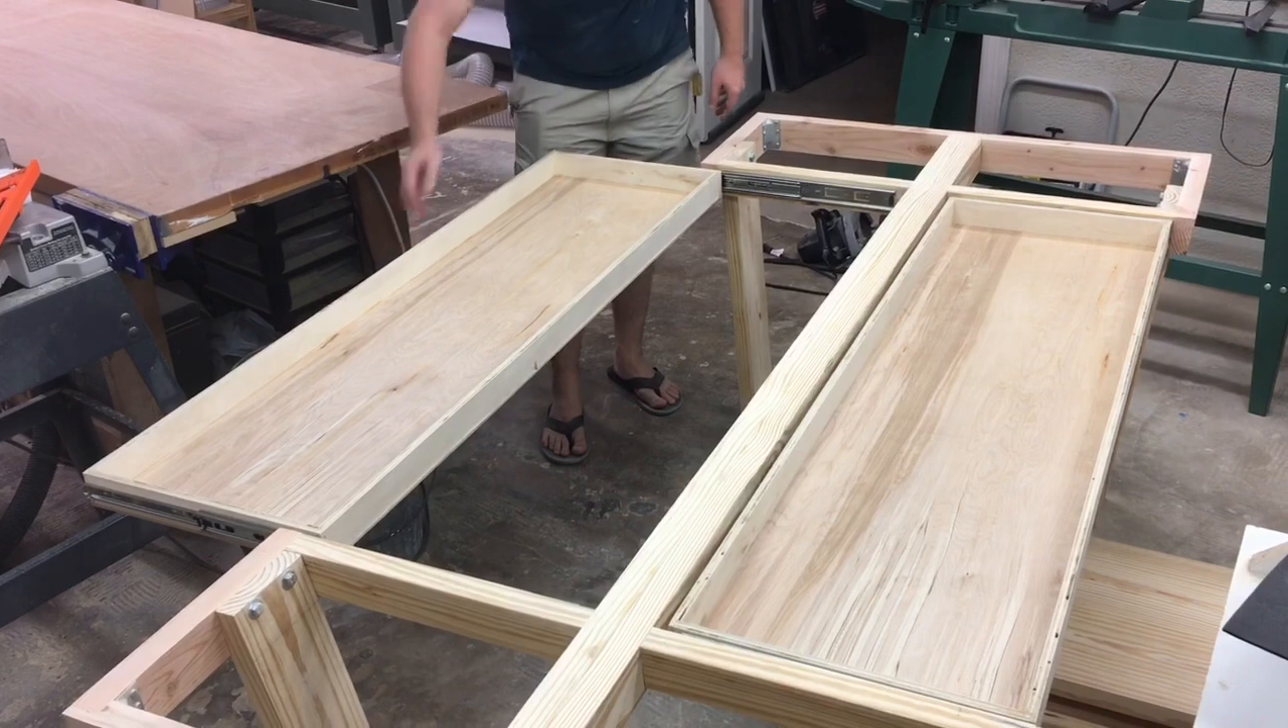The only thing that's left of course is put the face of the drawers on but I wanted to be able to show you just how easy these drawers open and close.